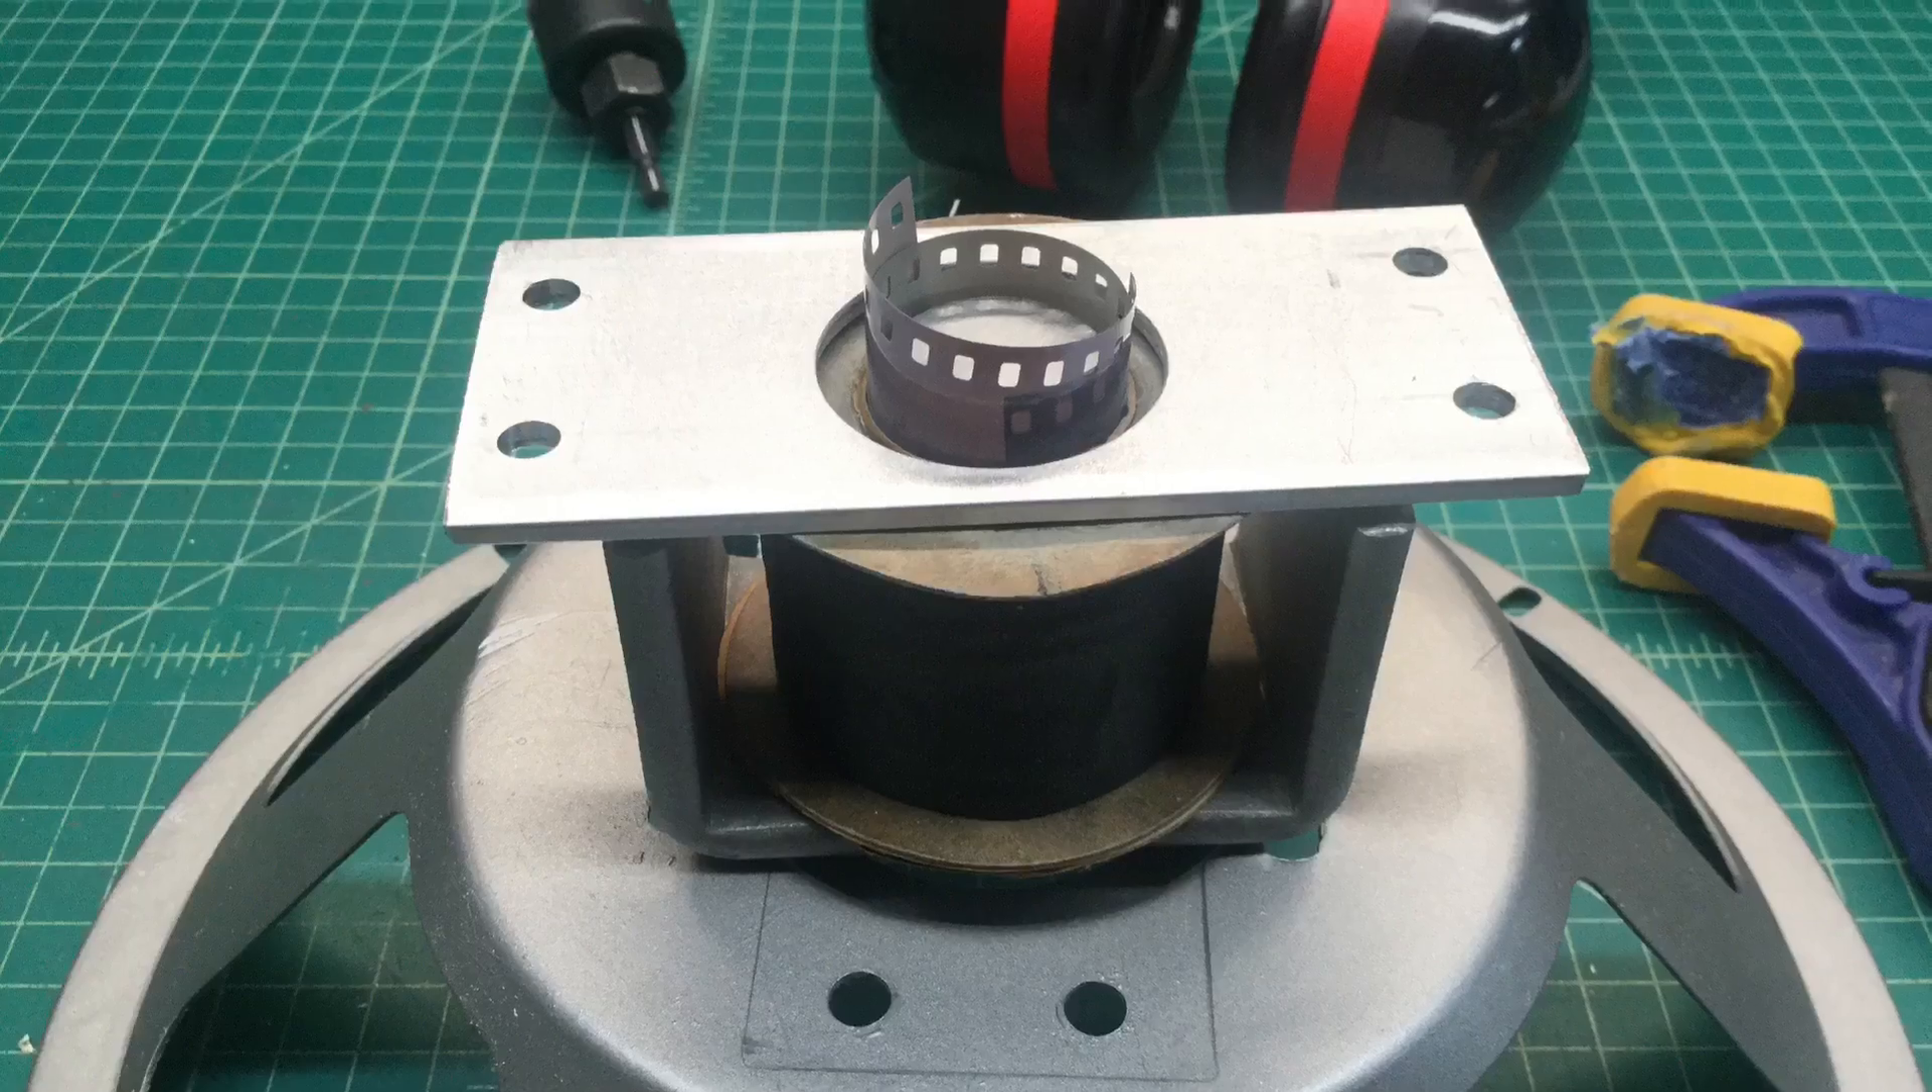You can see here I've got some shims placed in the center around the magnet itself.